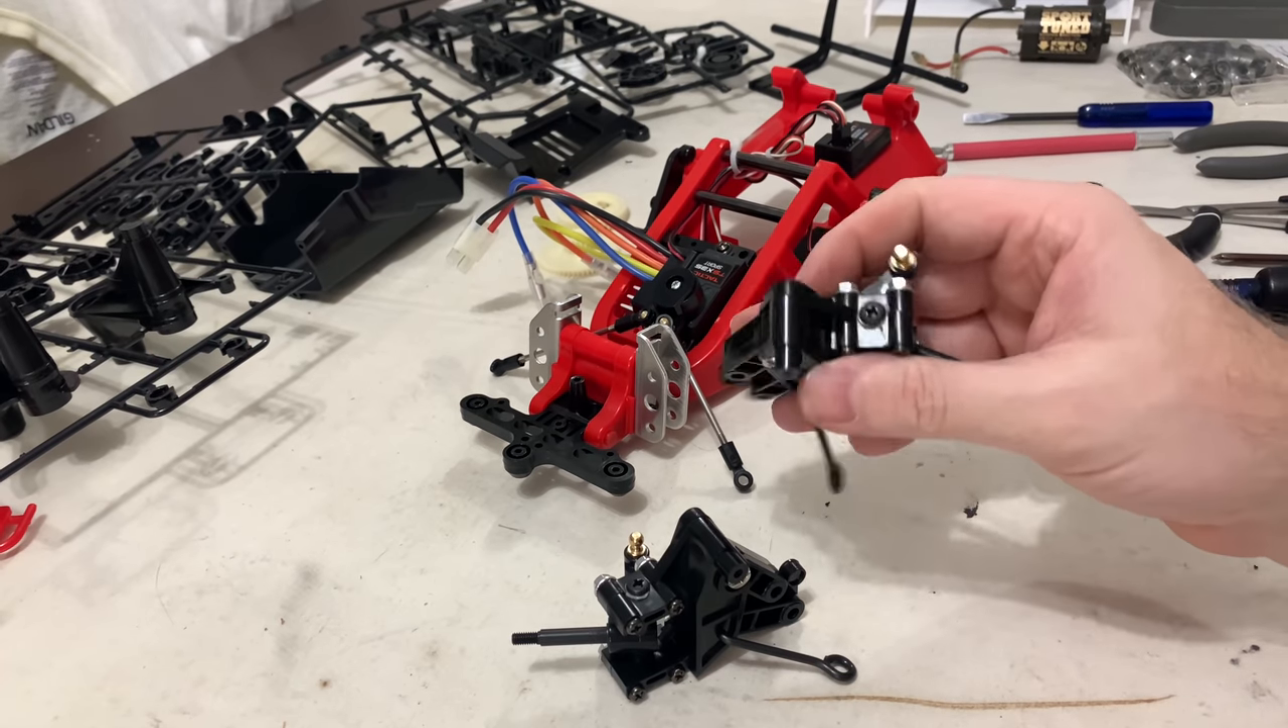That's the front uprights made.